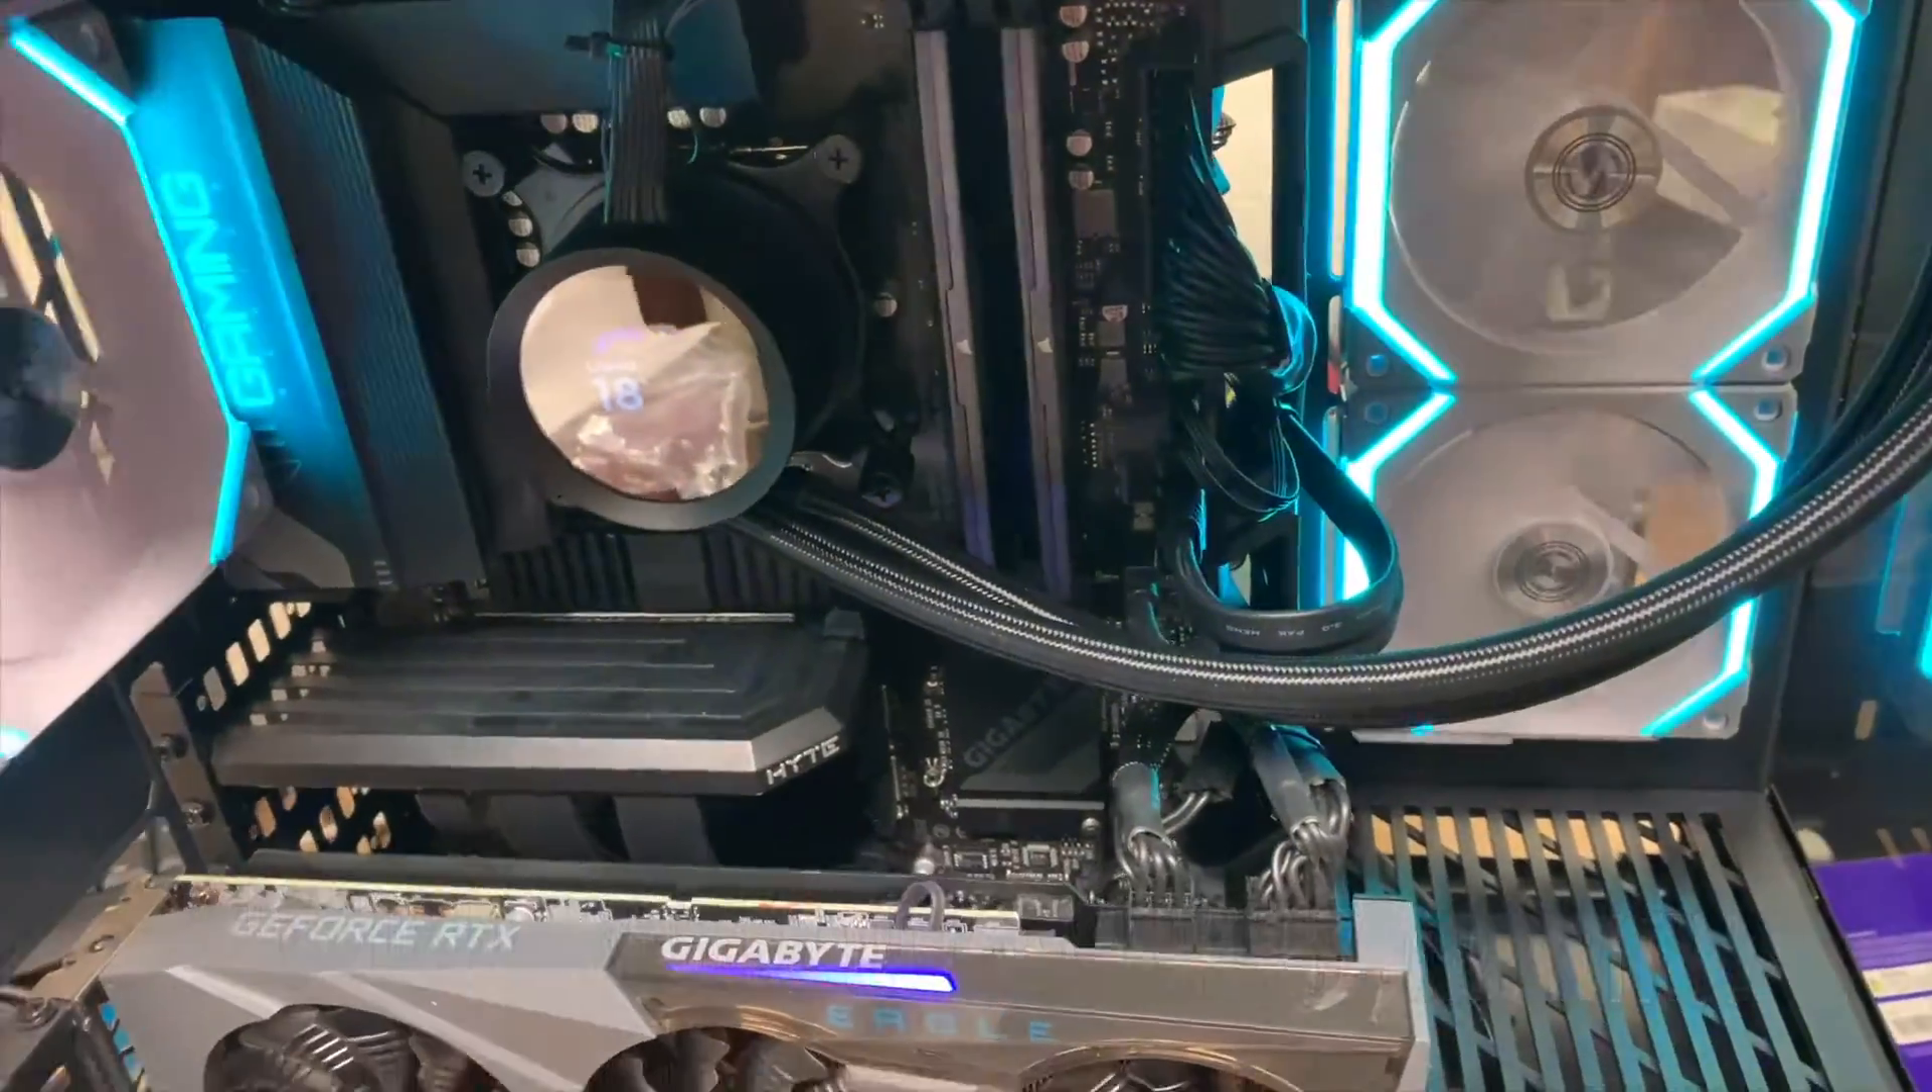Okay so the lights are now in and running and the um lighting is controlled by this program which is called l connect three.